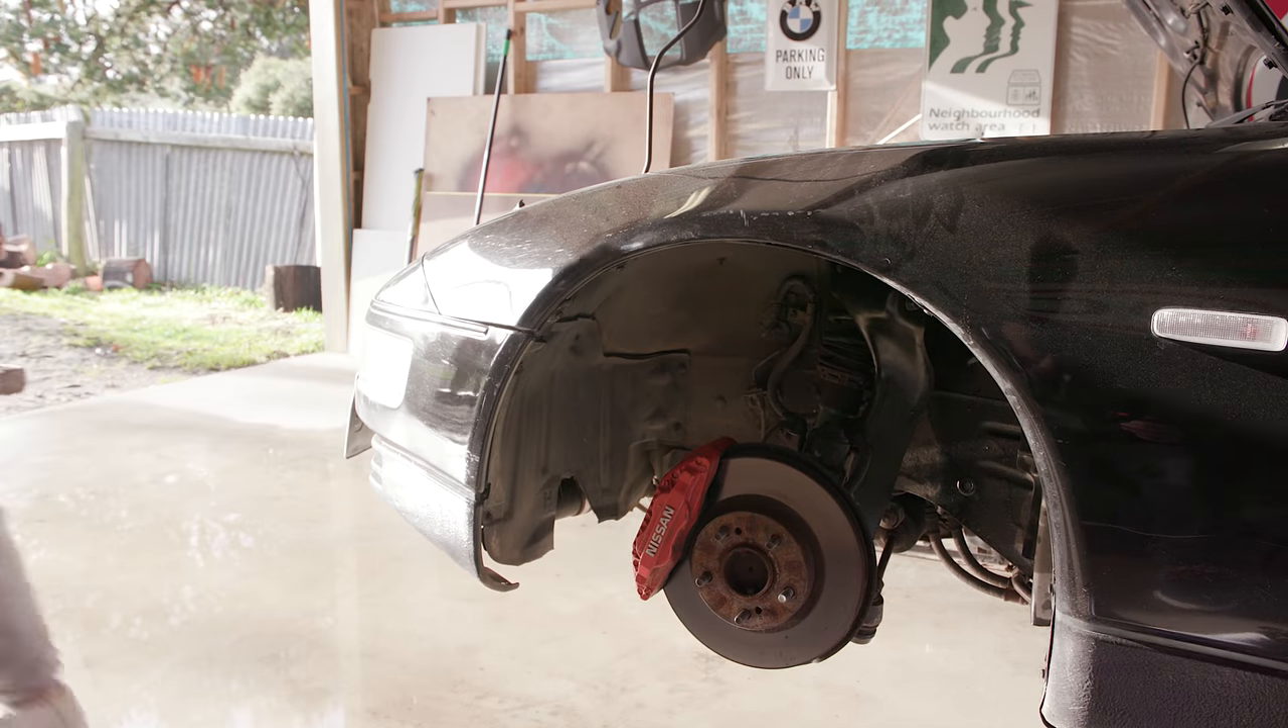Just about to put the wheel back on.